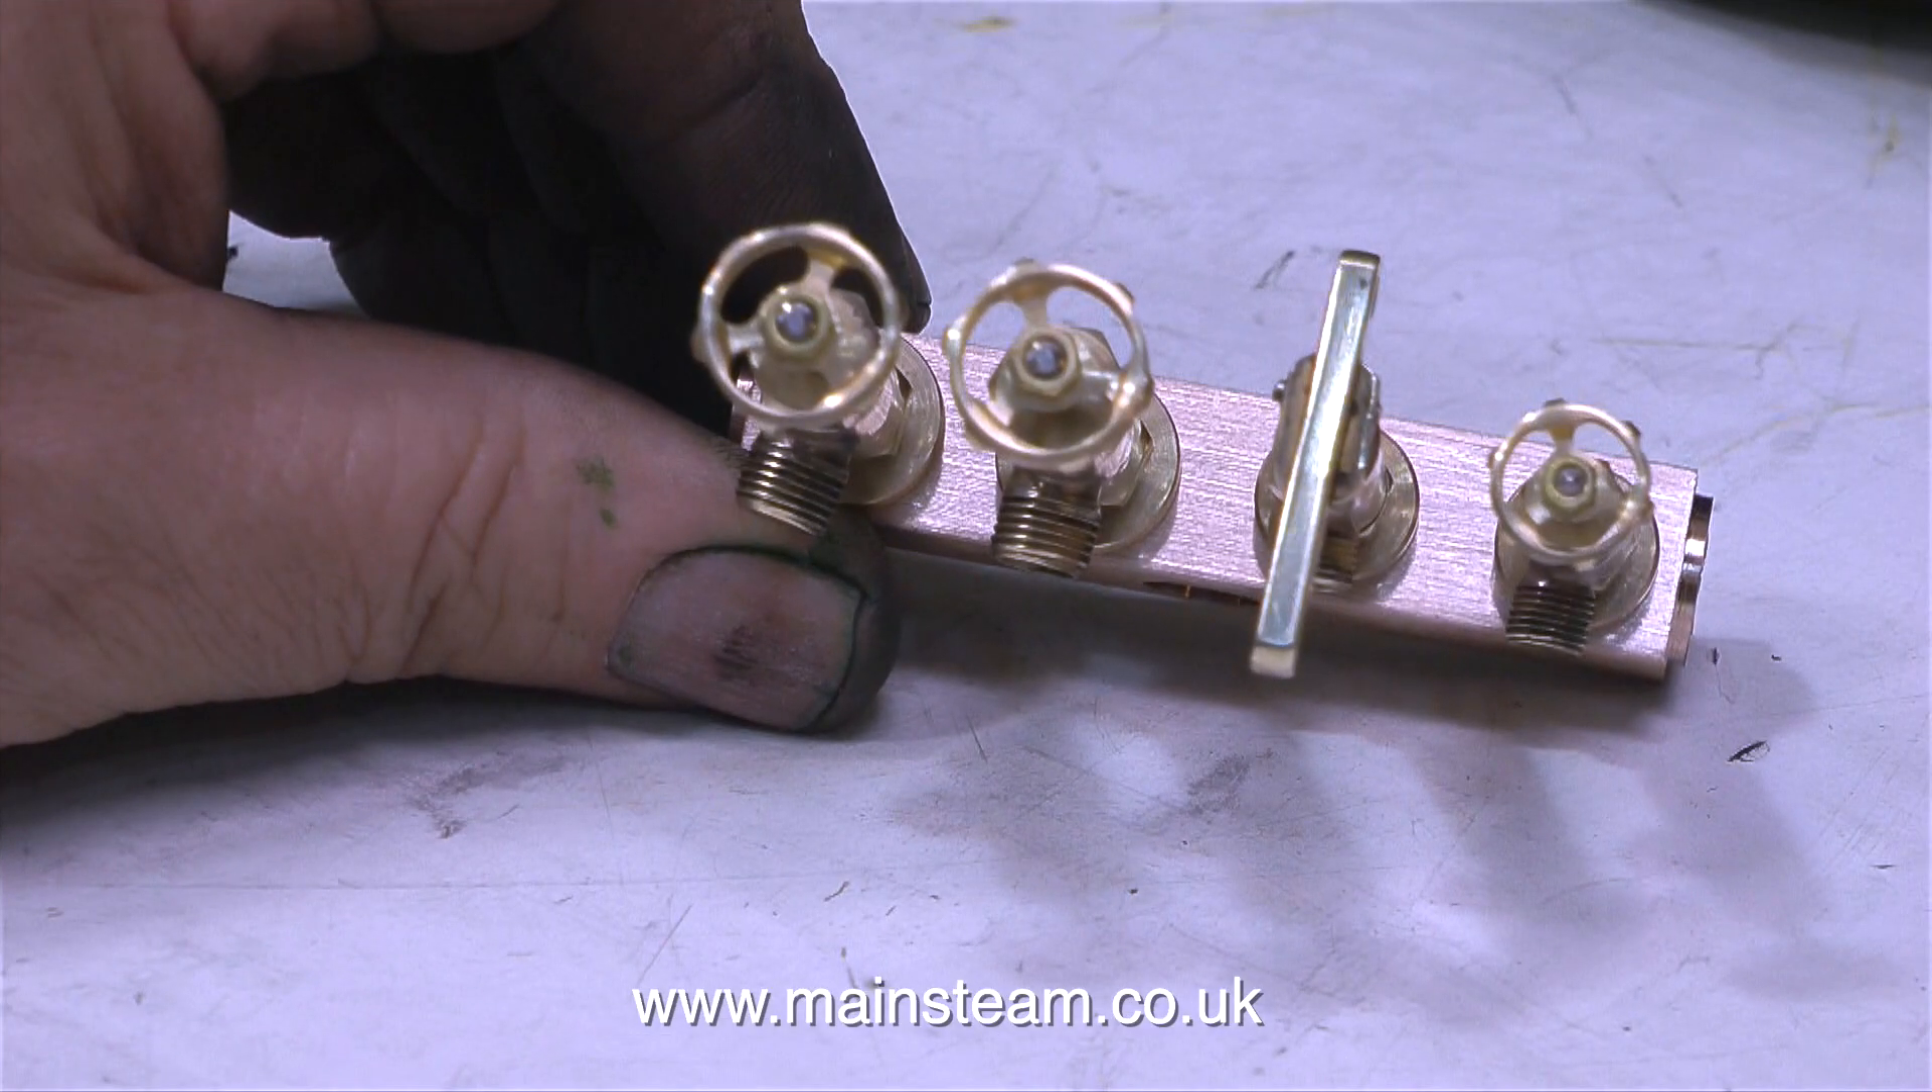But before I go any further, just to make sure everything lines up, I've fitted the valves to the turret, and yes, the good news is, everything lines up.